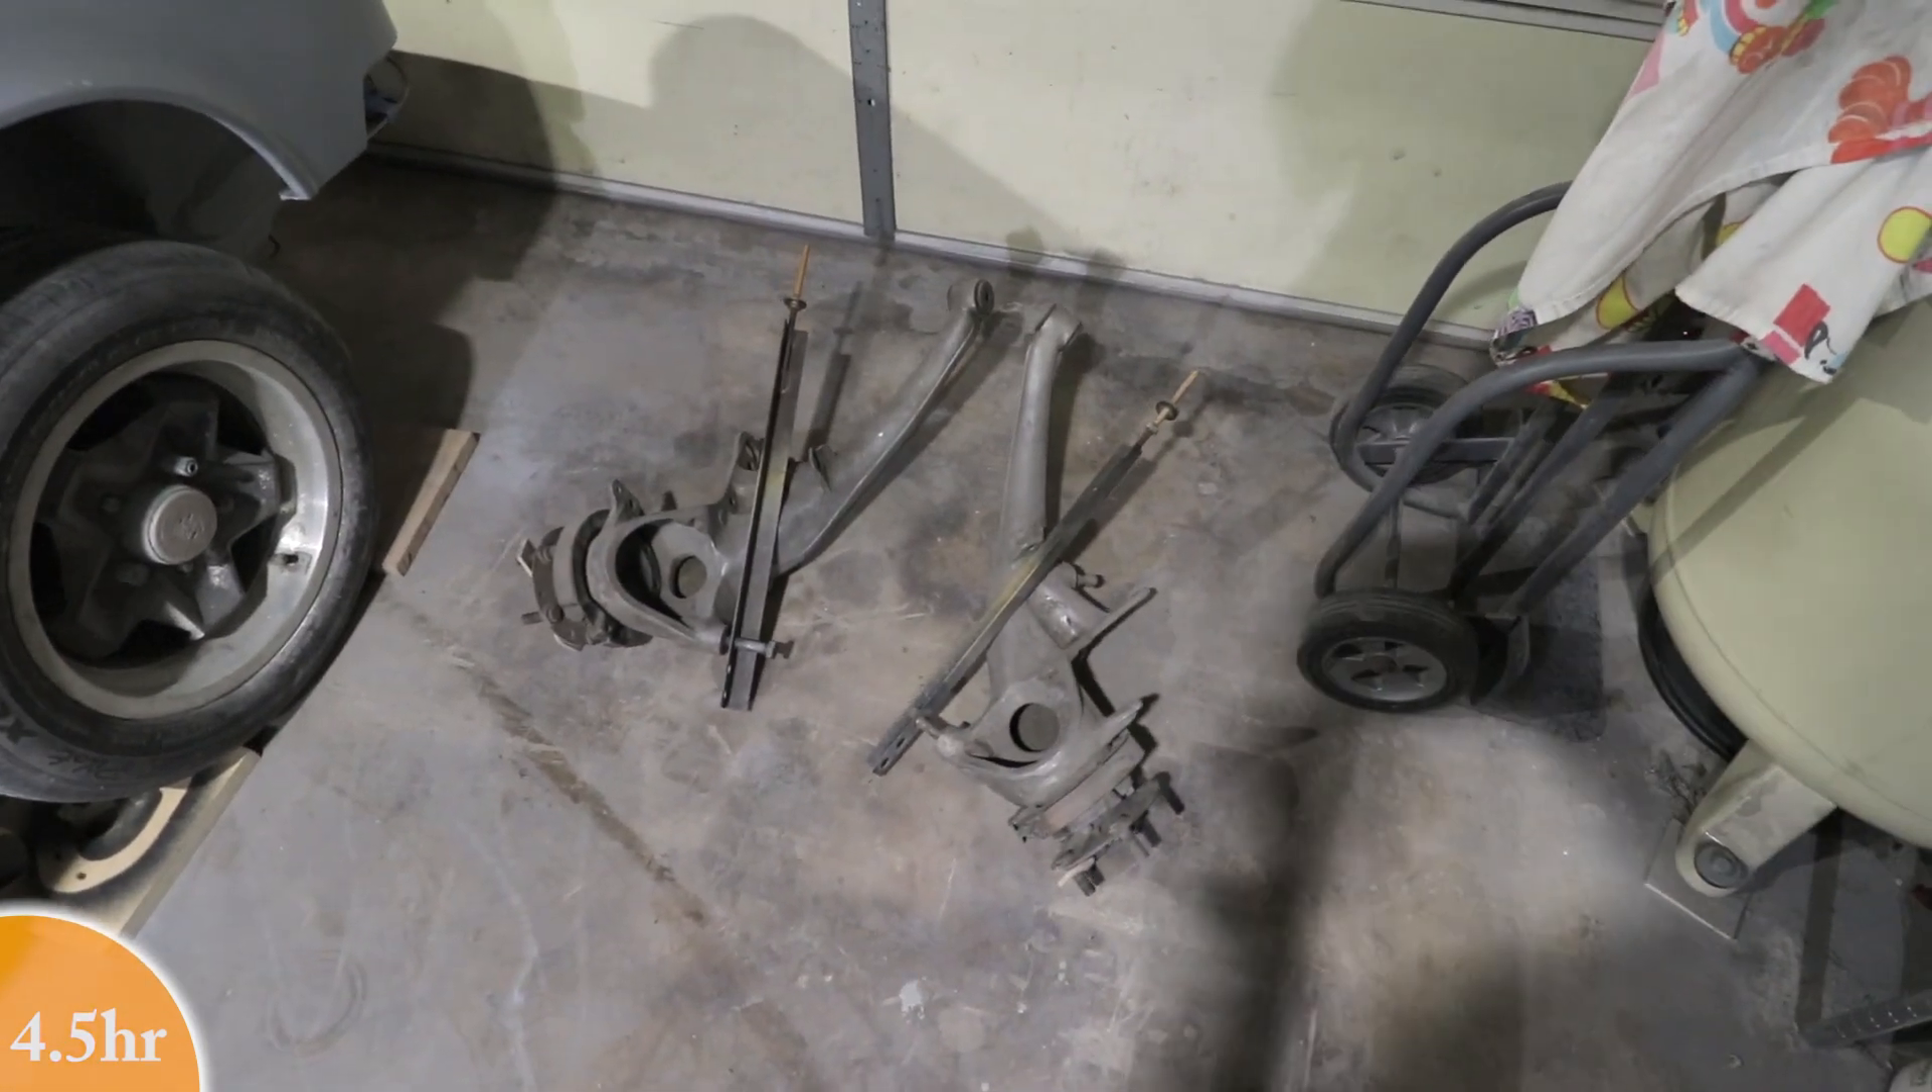And just like that, the rear banana arms are out, all the suspension.